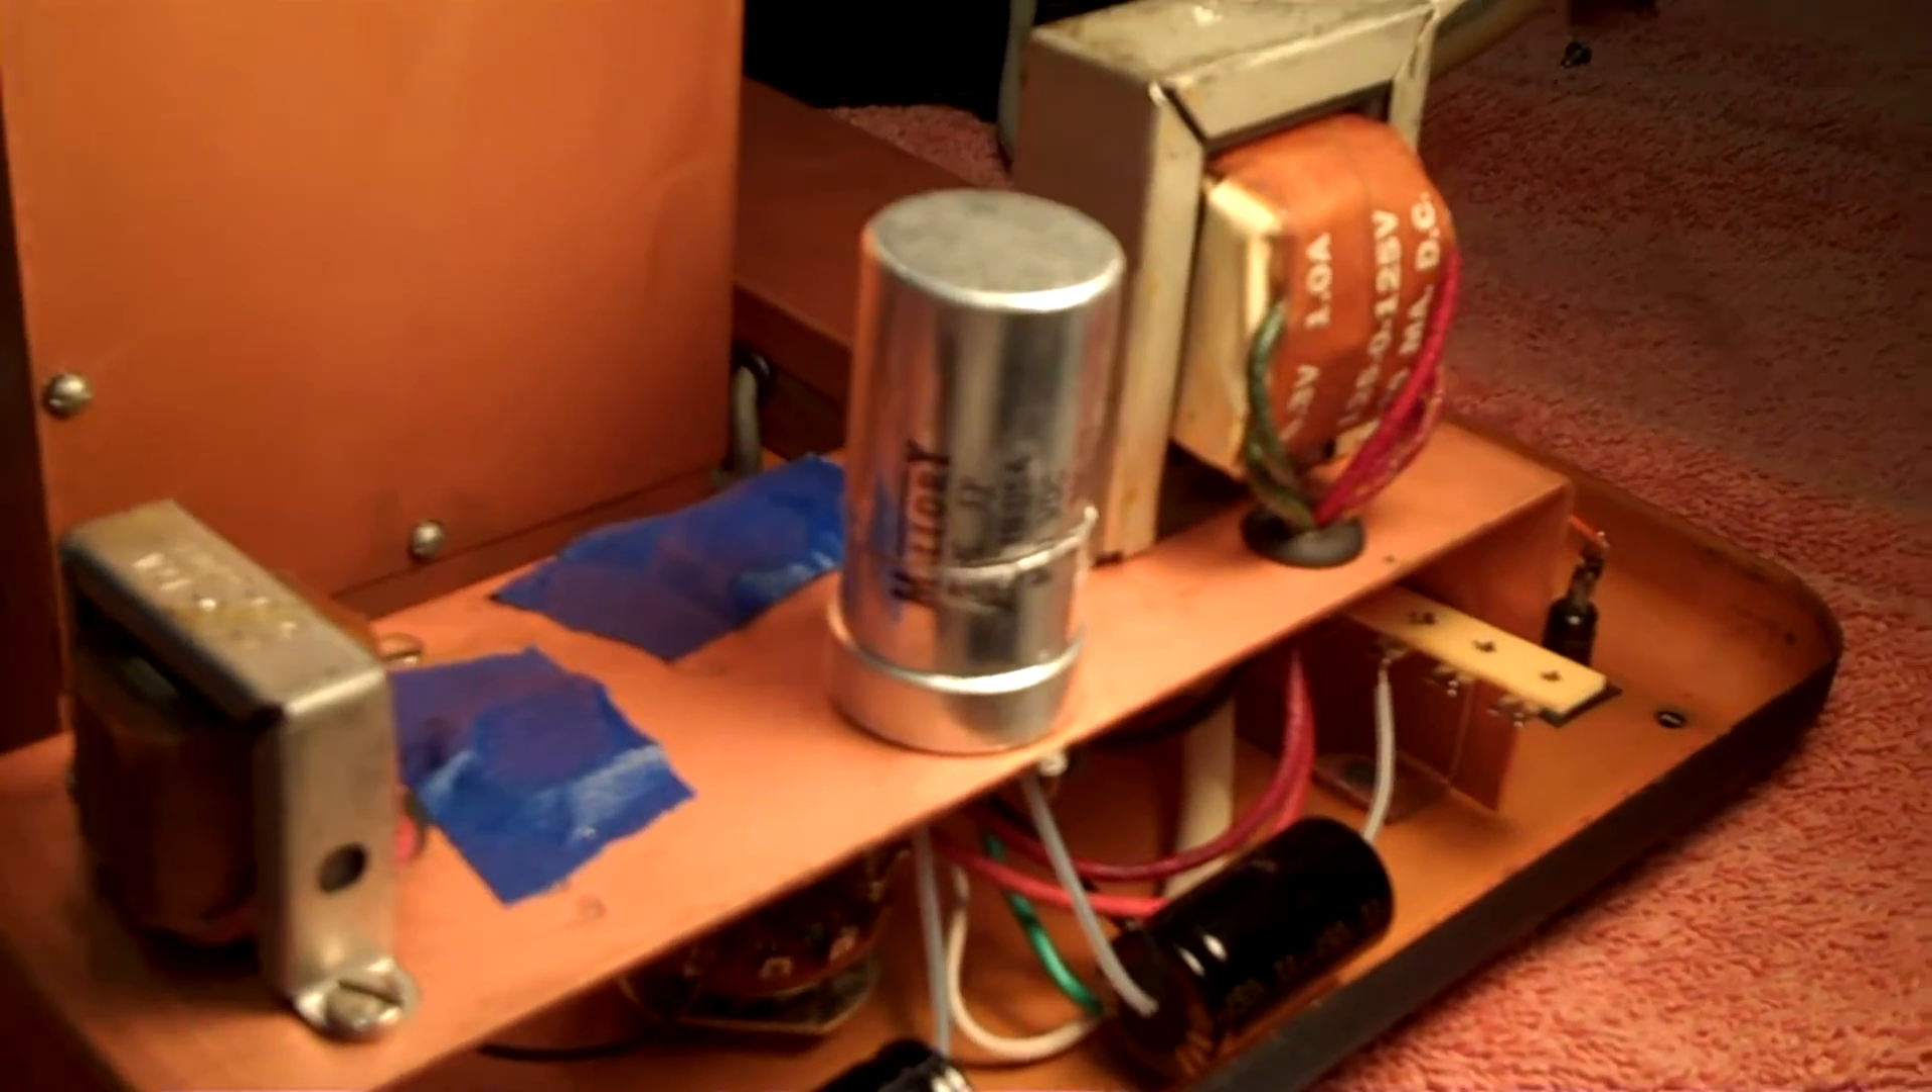The top half of the filter can is now placed back on the bottom with the time capsule material inside of it.